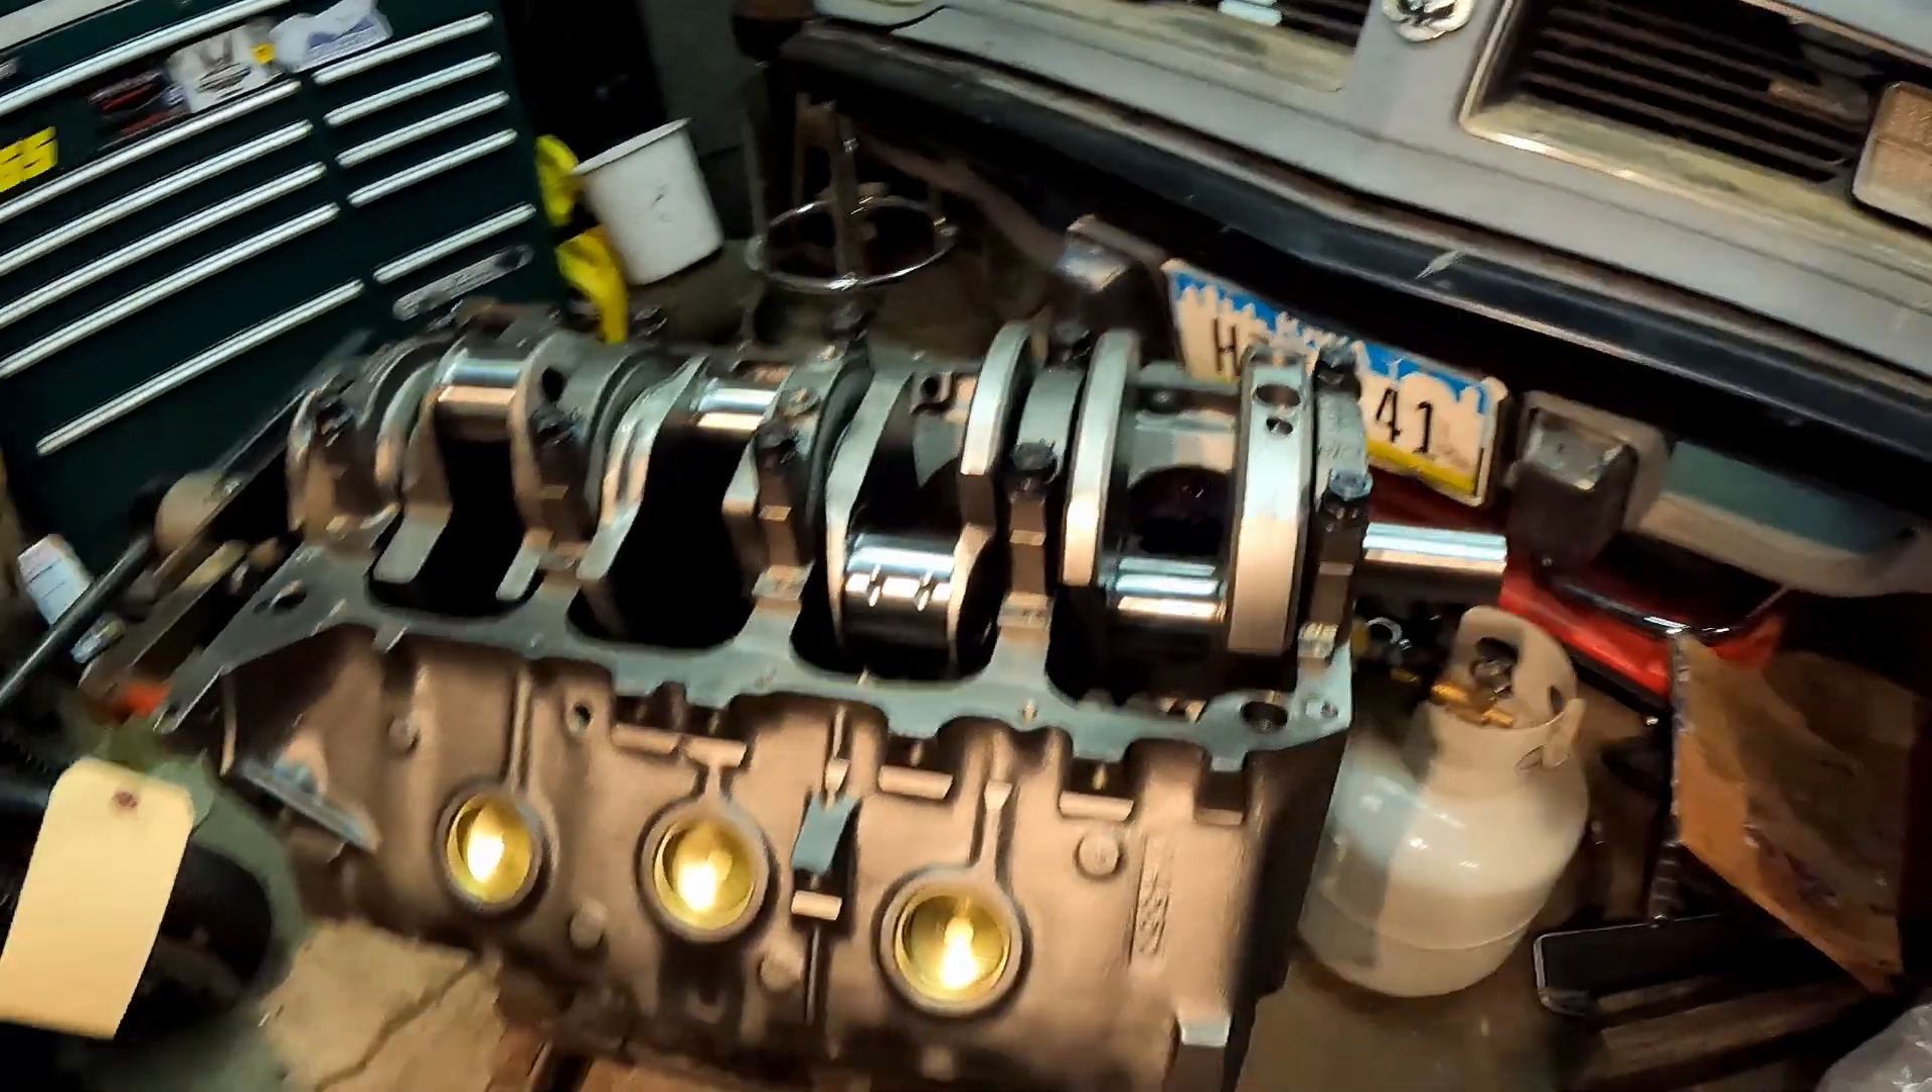And there you have it. That is one freshly installed and torqued down crank.